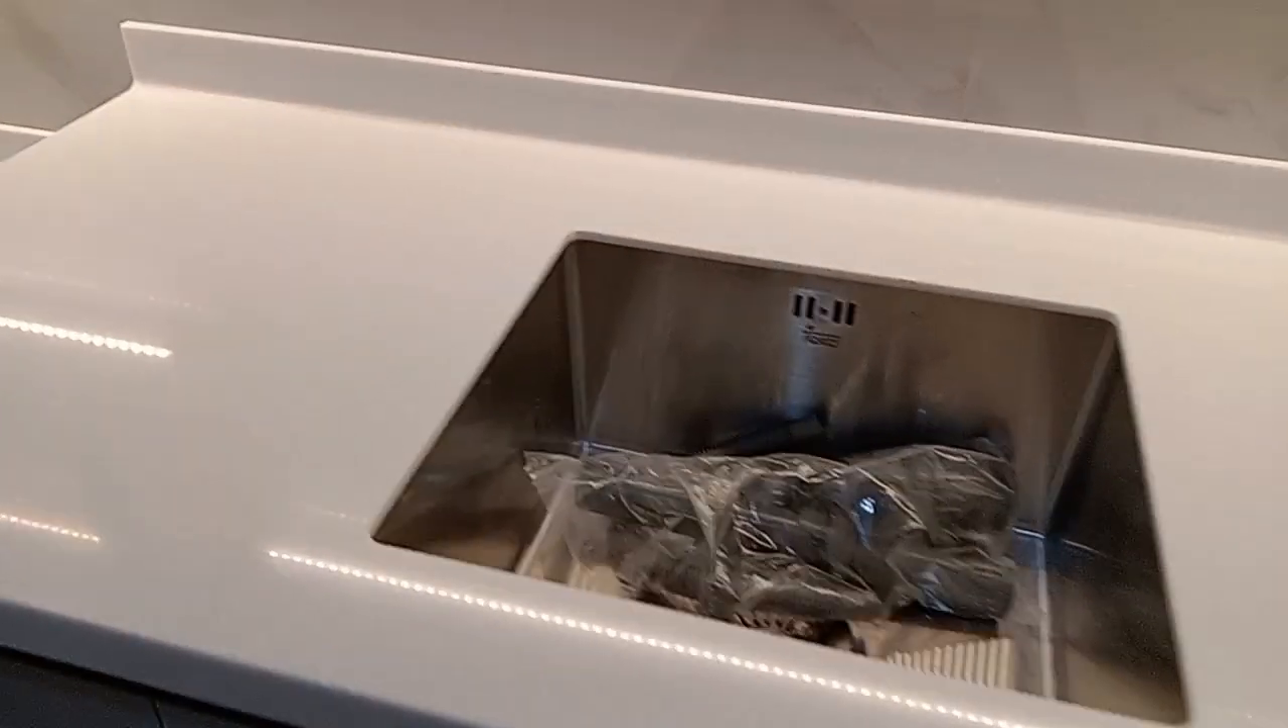Cuma kerannya nanti nyusul ya guys belum ada kerannya ya.